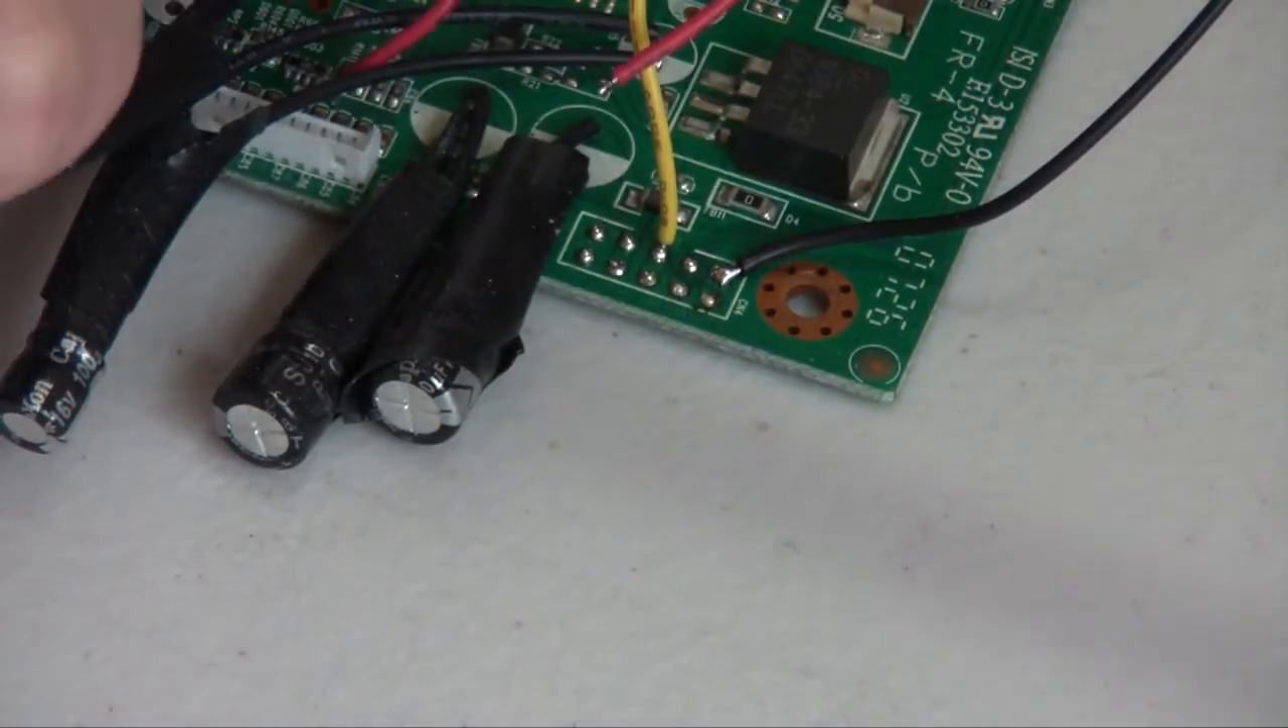Then you can see that I've taken the yellow wire That's the 12 volt line and I've soldered that to the middle left connector.